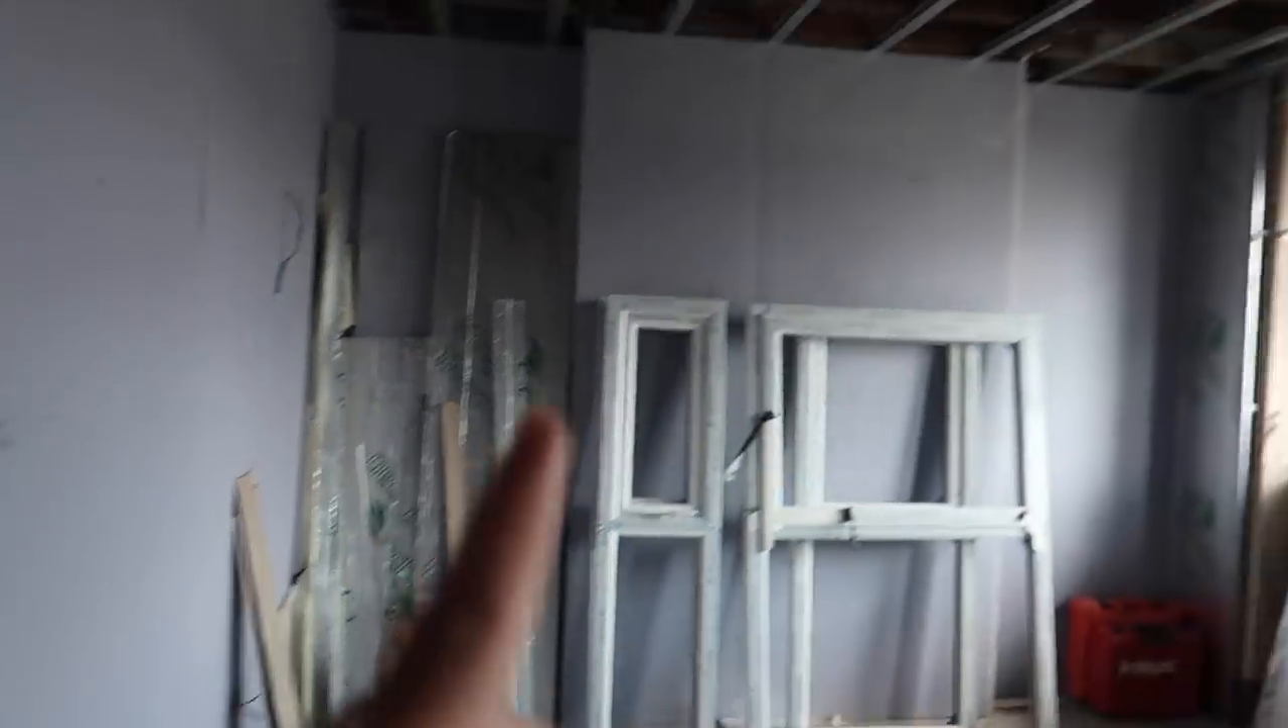Ceilings still need to be done.